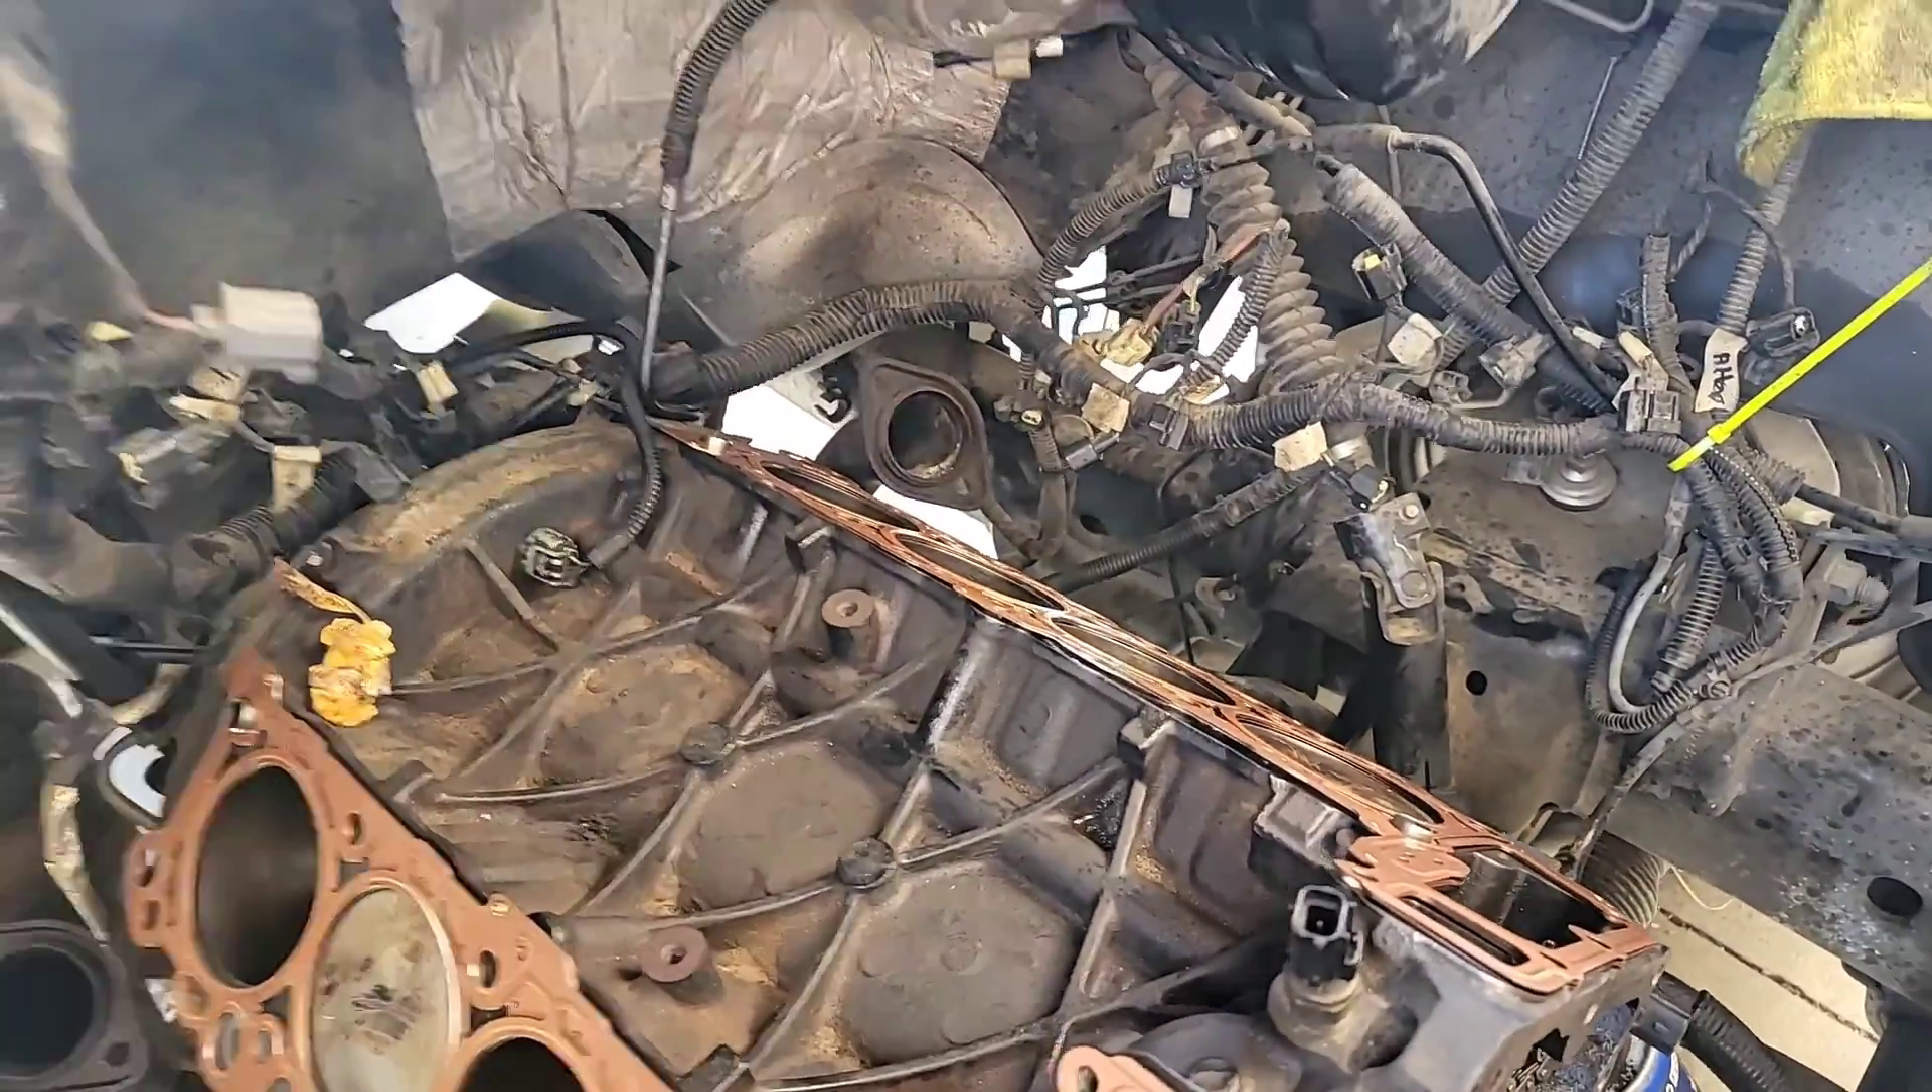Ahí ya pusimos las juntas de la tapa de cilindro.